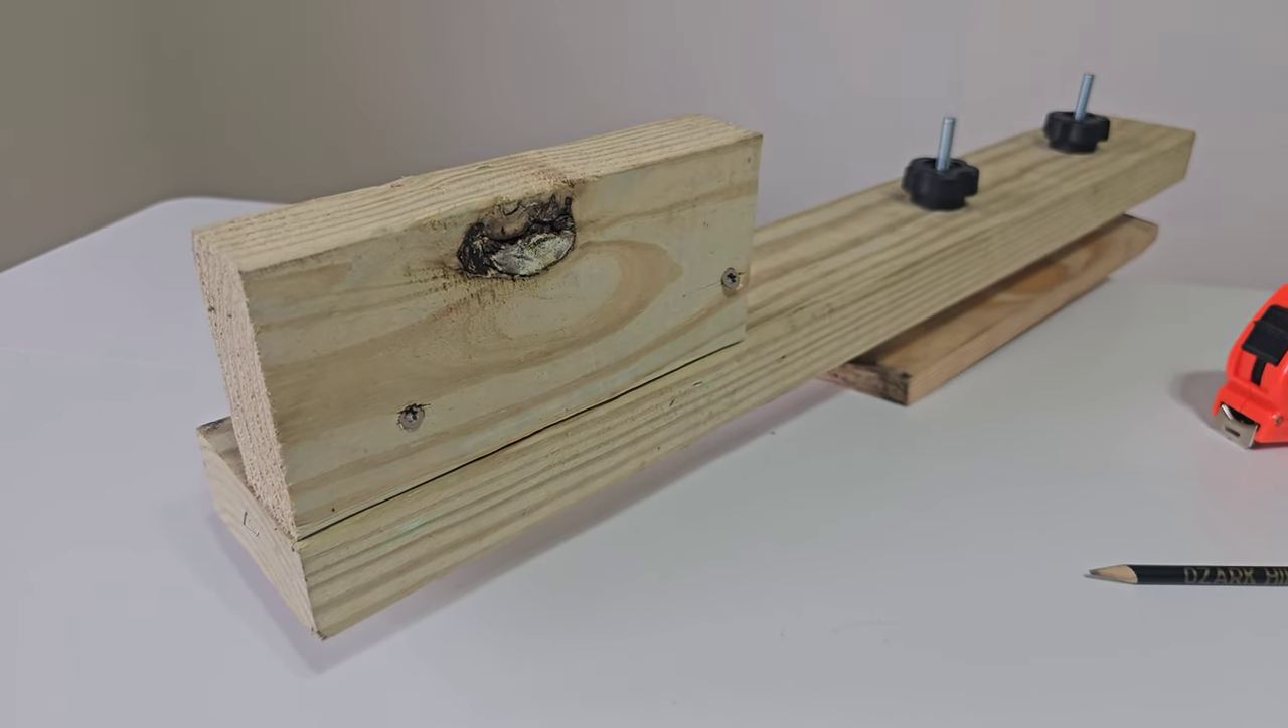Then, I used the wood screws to secure the 8-inch 2x4 to the 28-inch 2x4. And we're done. Okay, here it is in the guide.